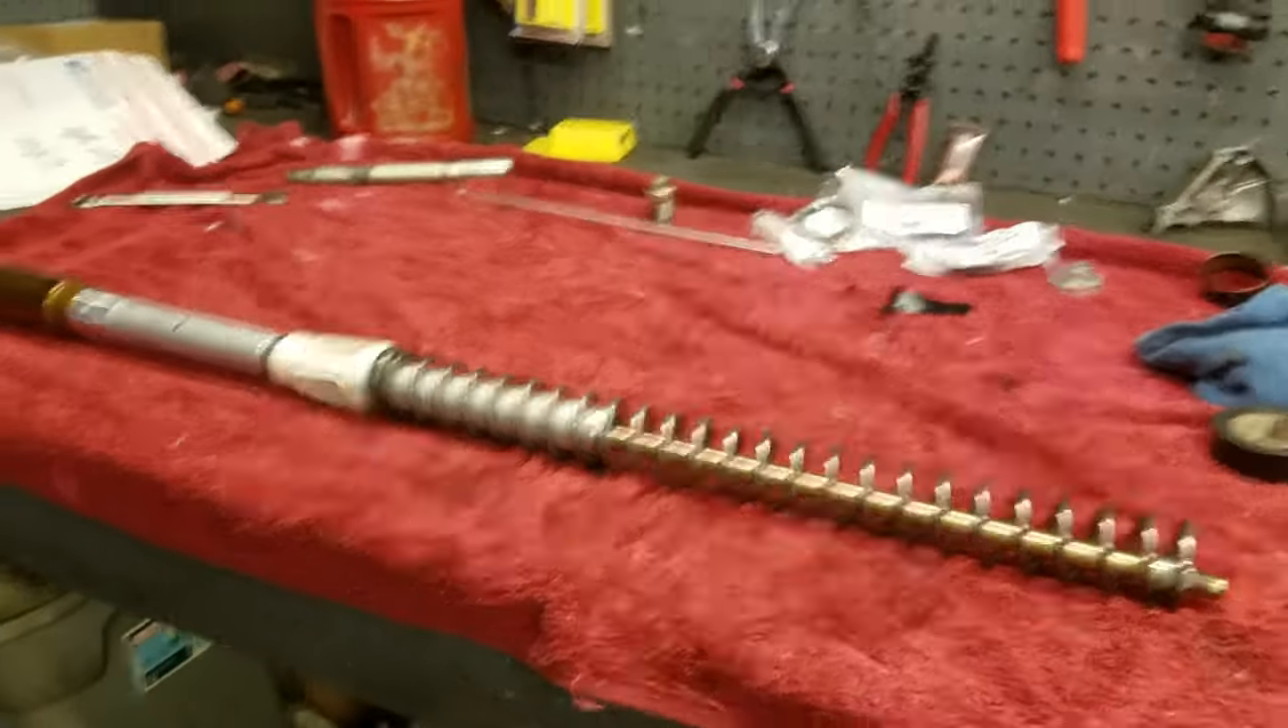All right we have the inner chamber laid on the bench here i still have the spring on it and everything so i'm going to go ahead and slide the spring off of it set that aside.